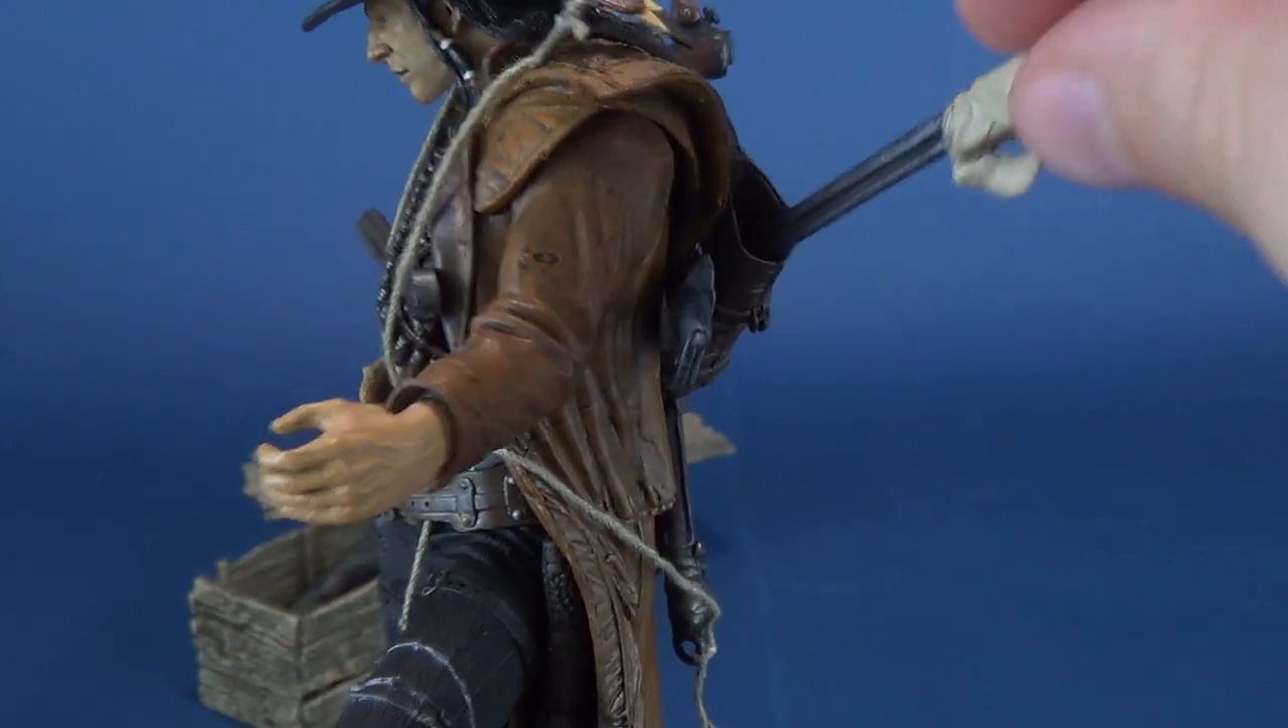Another holster we can talk about is this one right up here which I guess in theory you could put this this rifle into it does stick out a little bit.